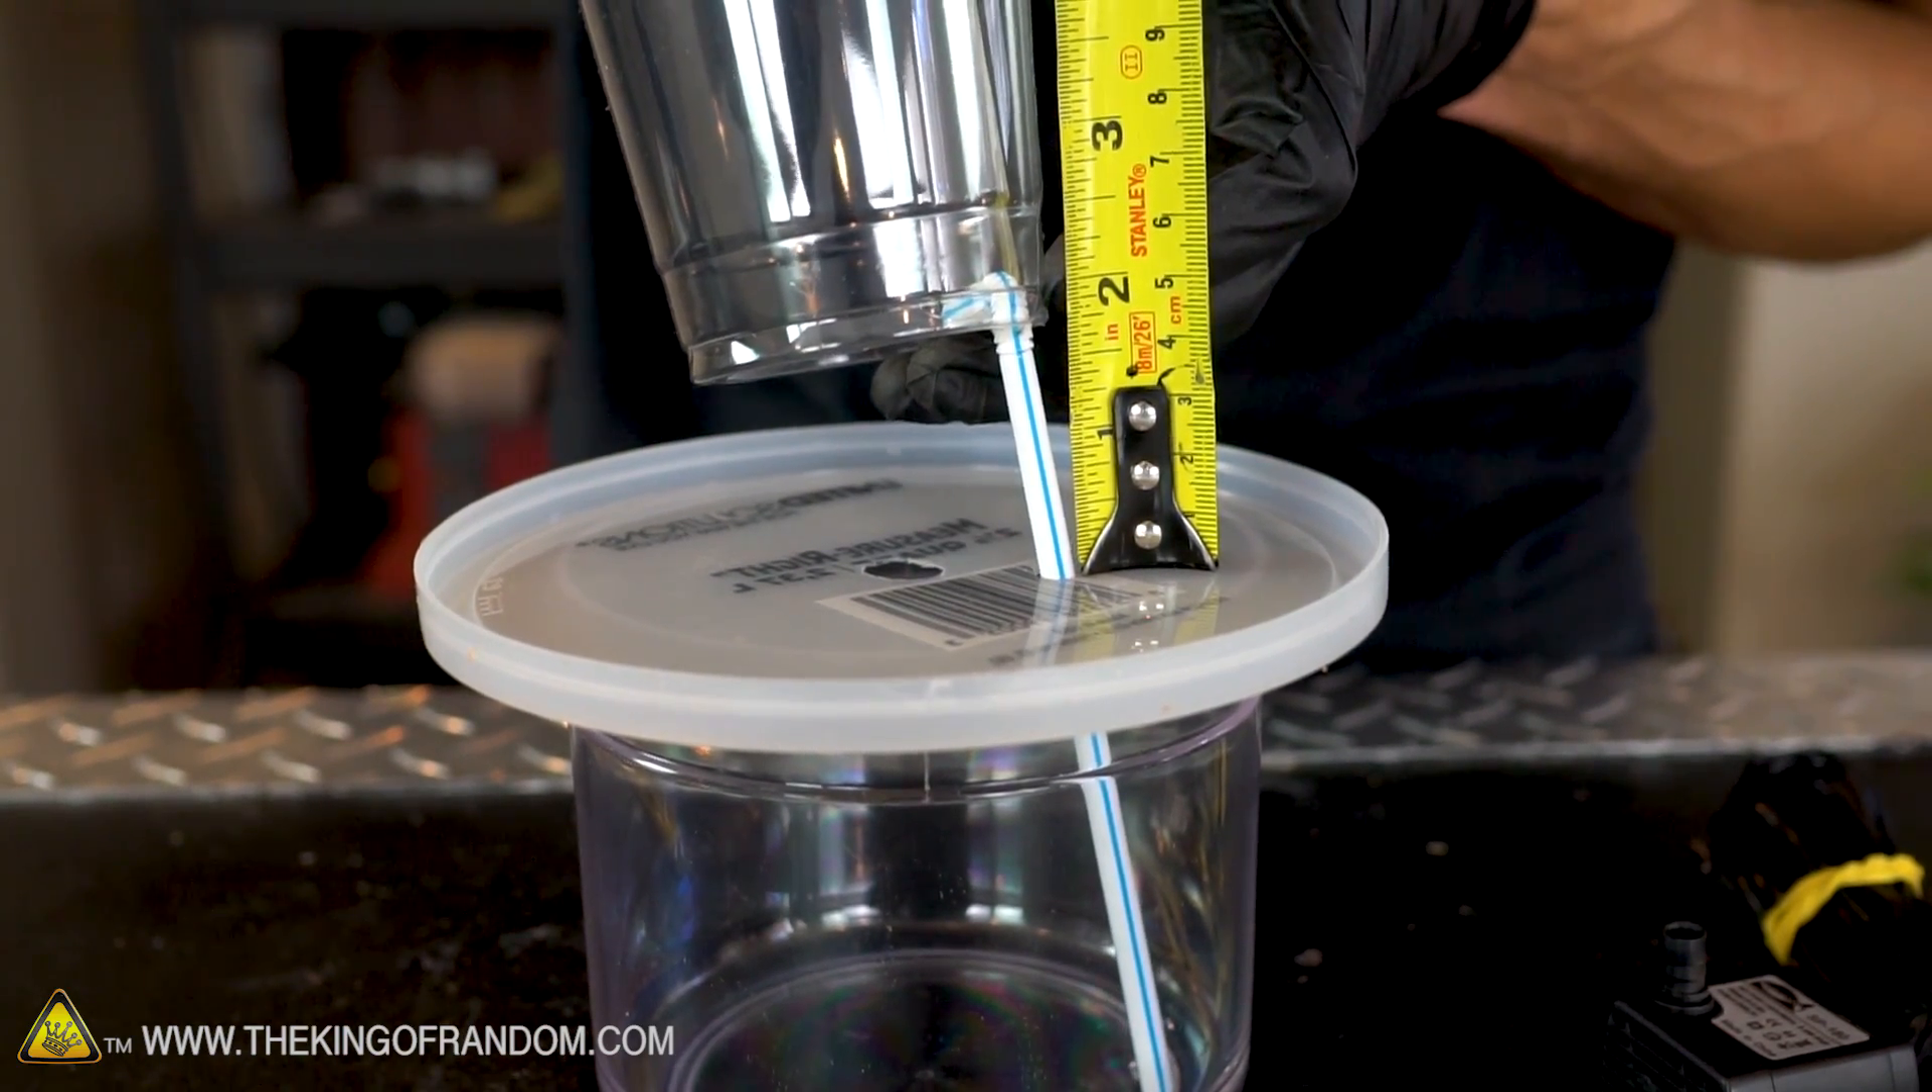At this point, my straw is about one and three quarters of an inch too long for my cup to rest on the plastic plate, so I'll cut that much off.